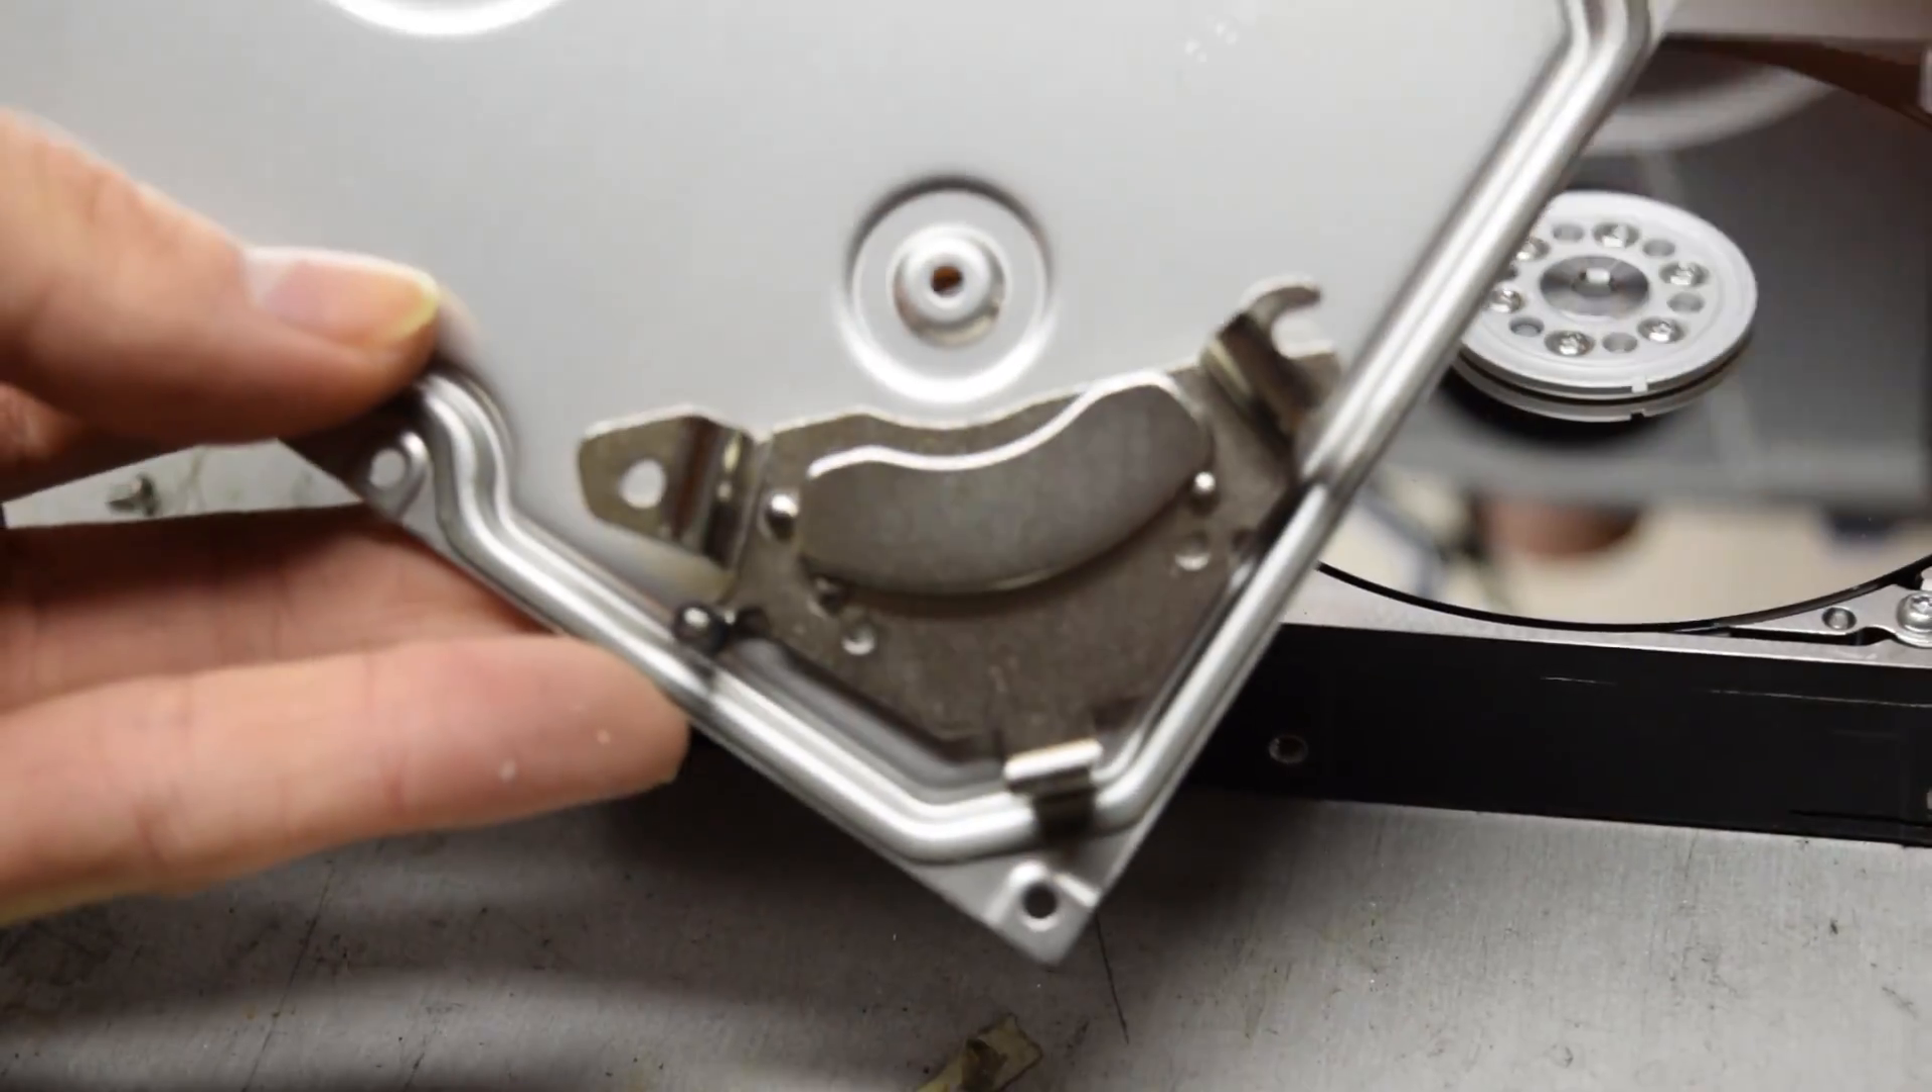Now that all the screws are removed the cover can be pried off and there it goes.